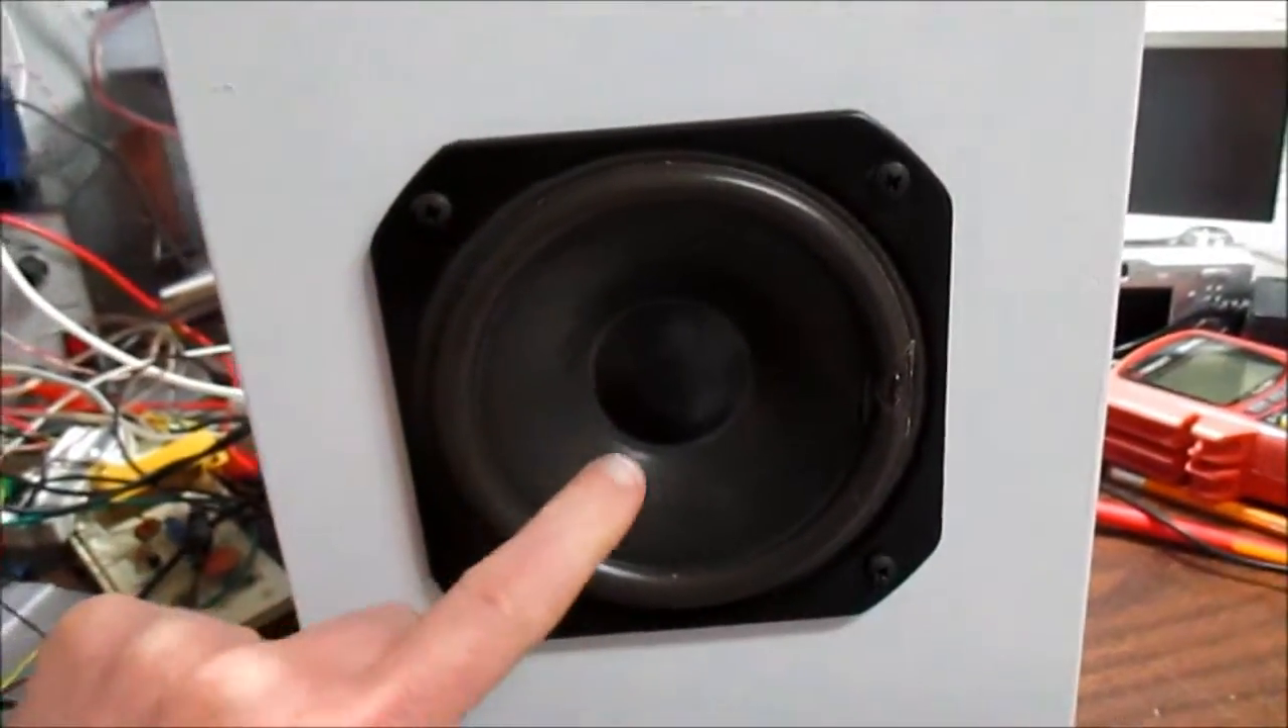So I got the speaker mounted in the front here.